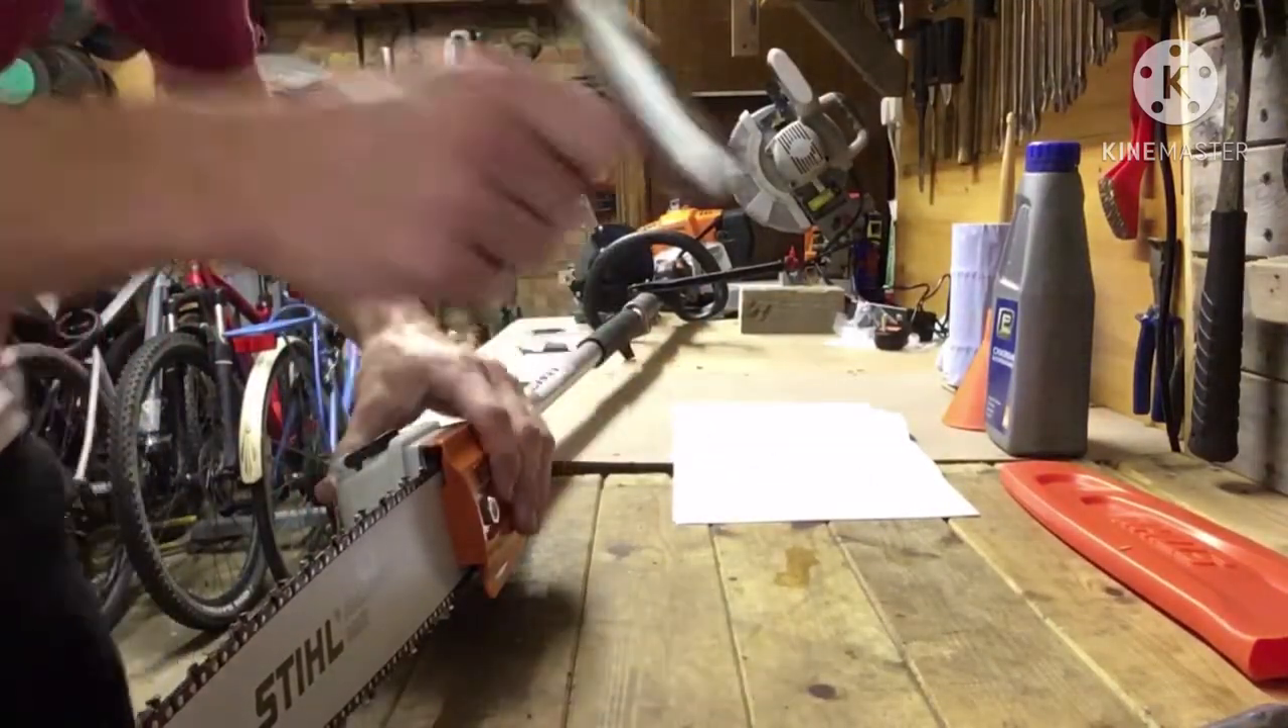So, I've got the chain on.